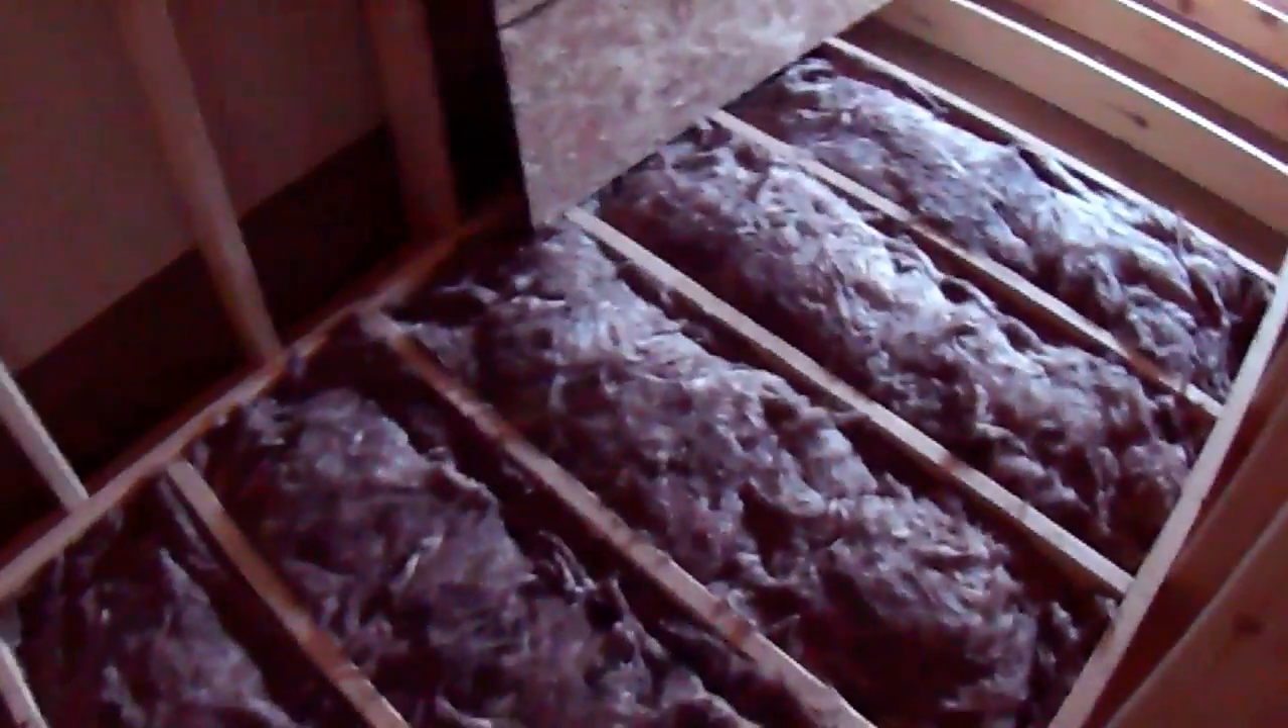I have some of the plywood sheets up. Don't want to put them all because you still got to leave a space open to slide in the boards for the floor.